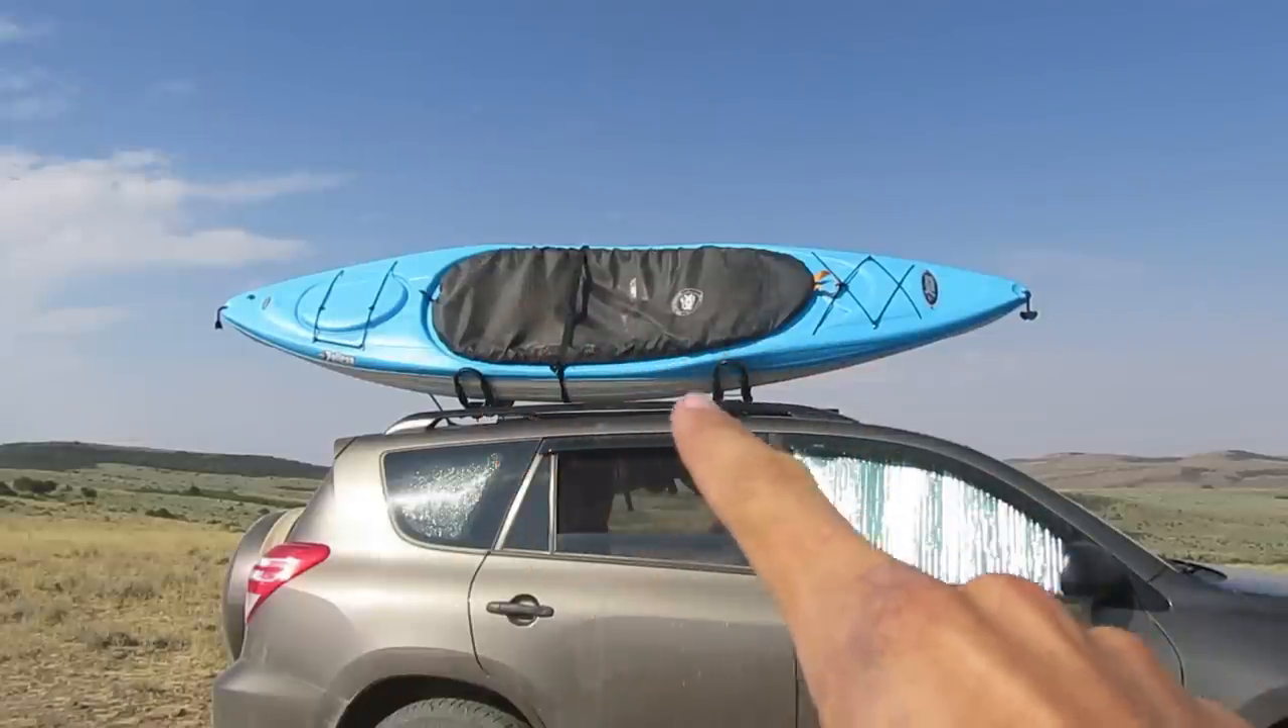The kayak is roughly centered here between the two holders.